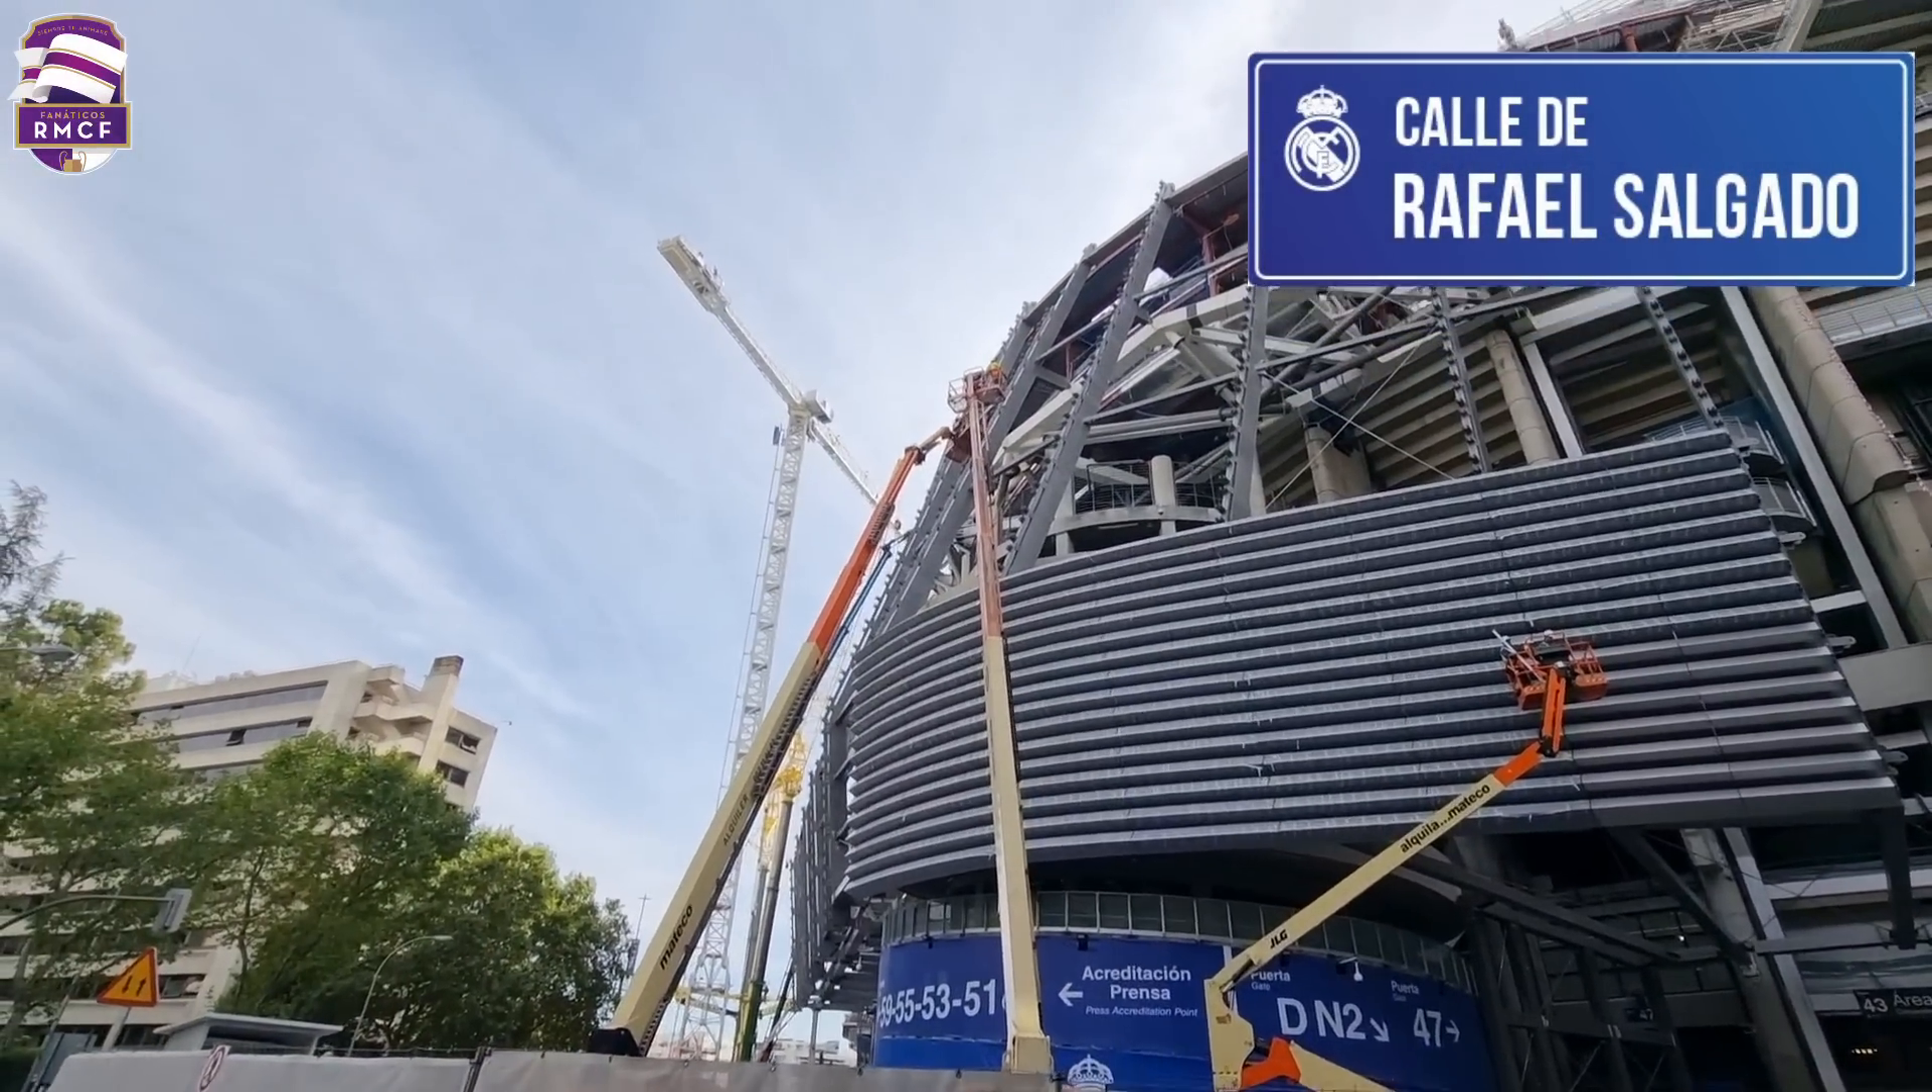Fijaos la gran cantidad de lamas que tenemos instaladas ya en esta Torre D.